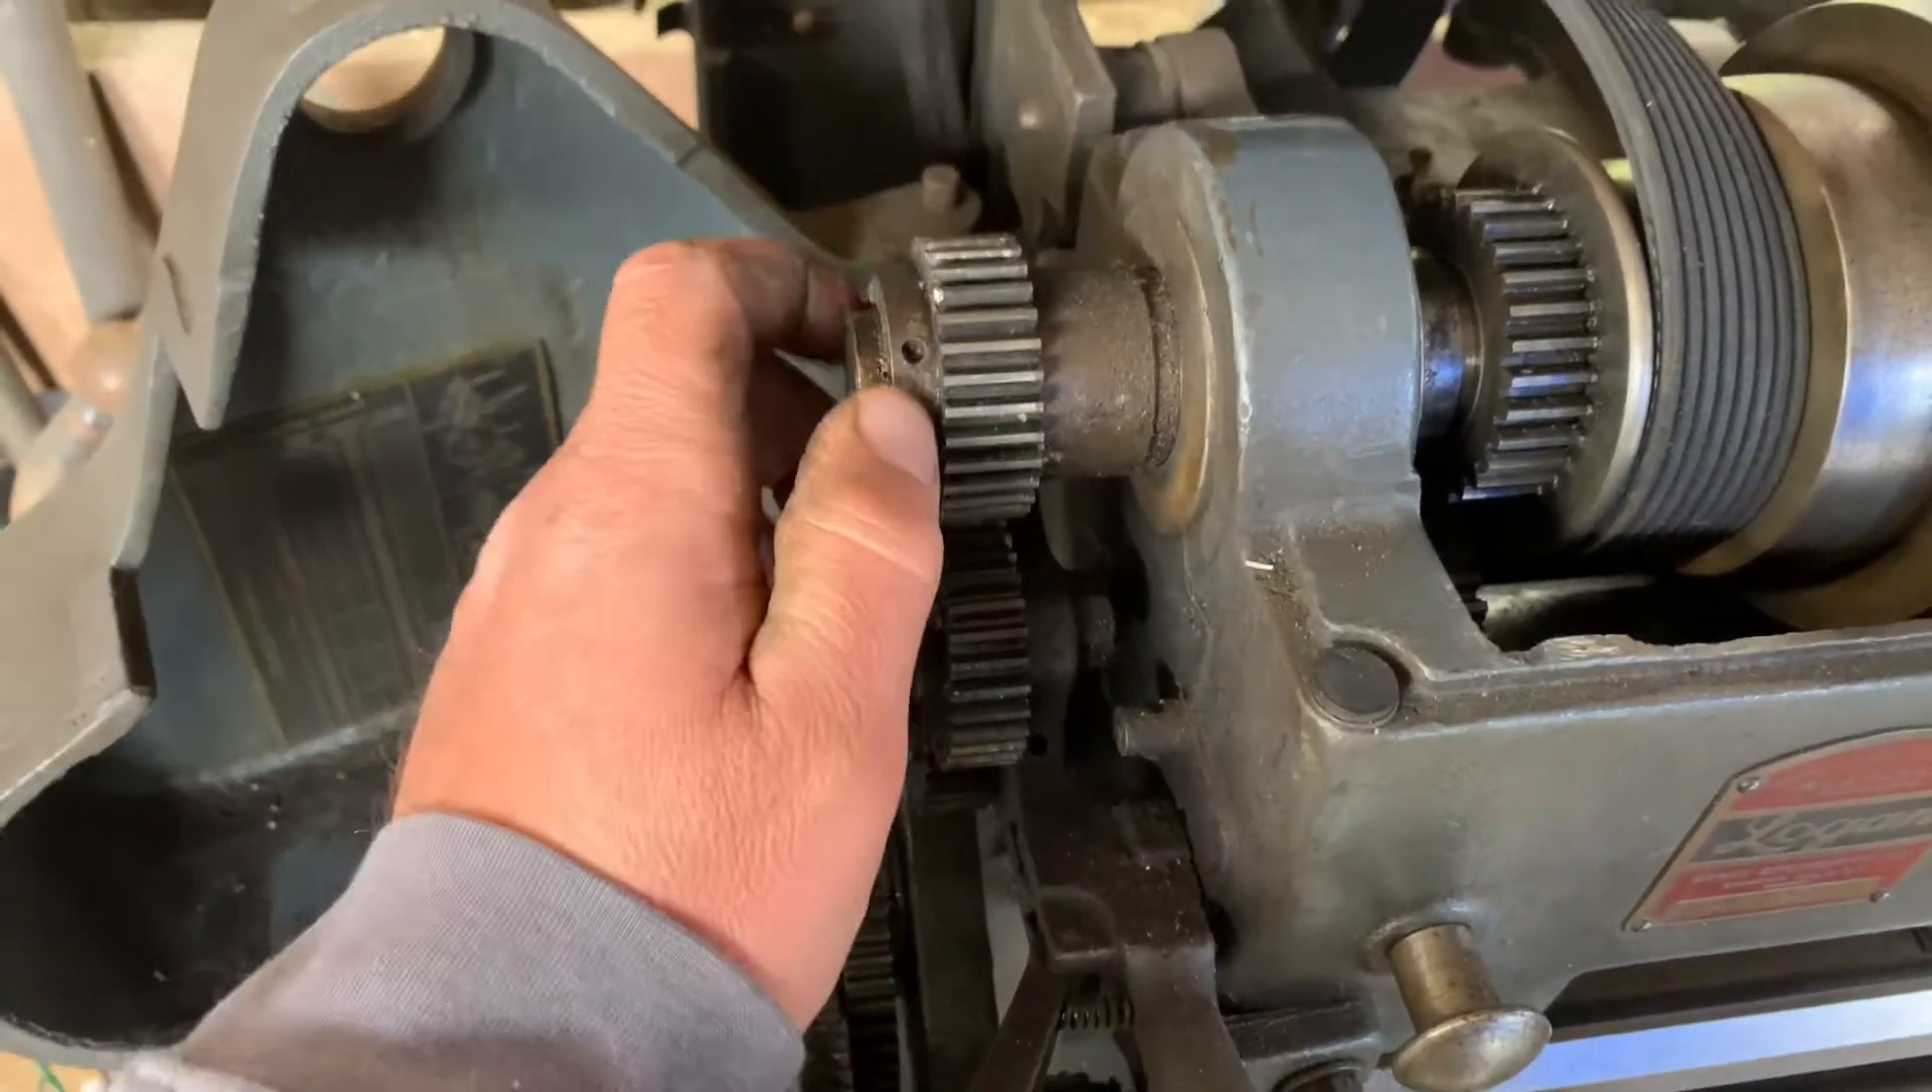We got this change gear on here.